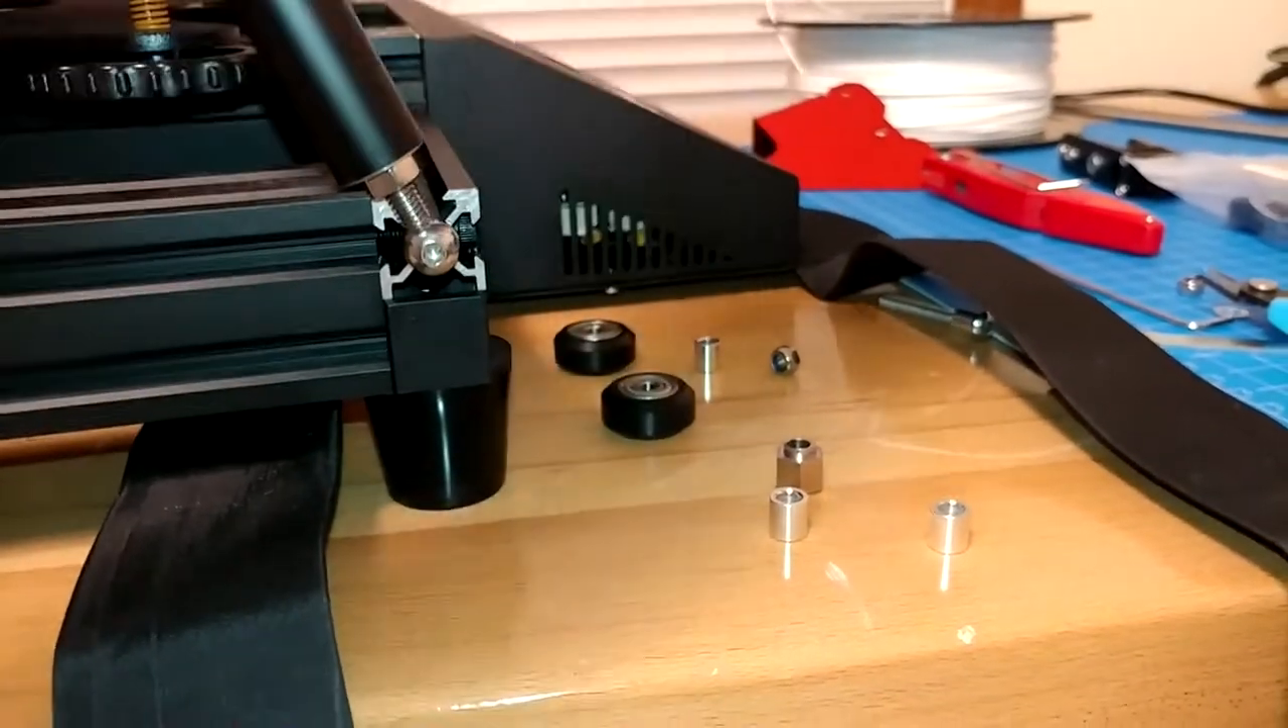And I've got all my wheels off.